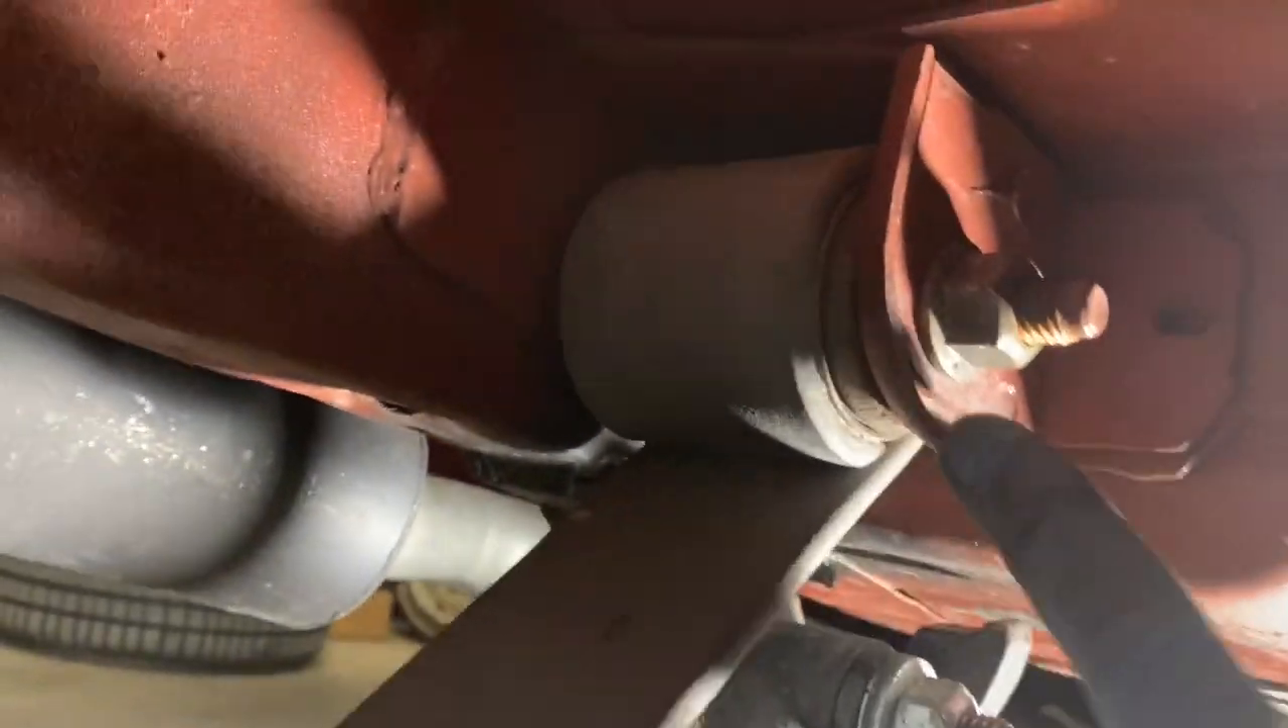So now with the rear removed, you just got to take out this front bolt.